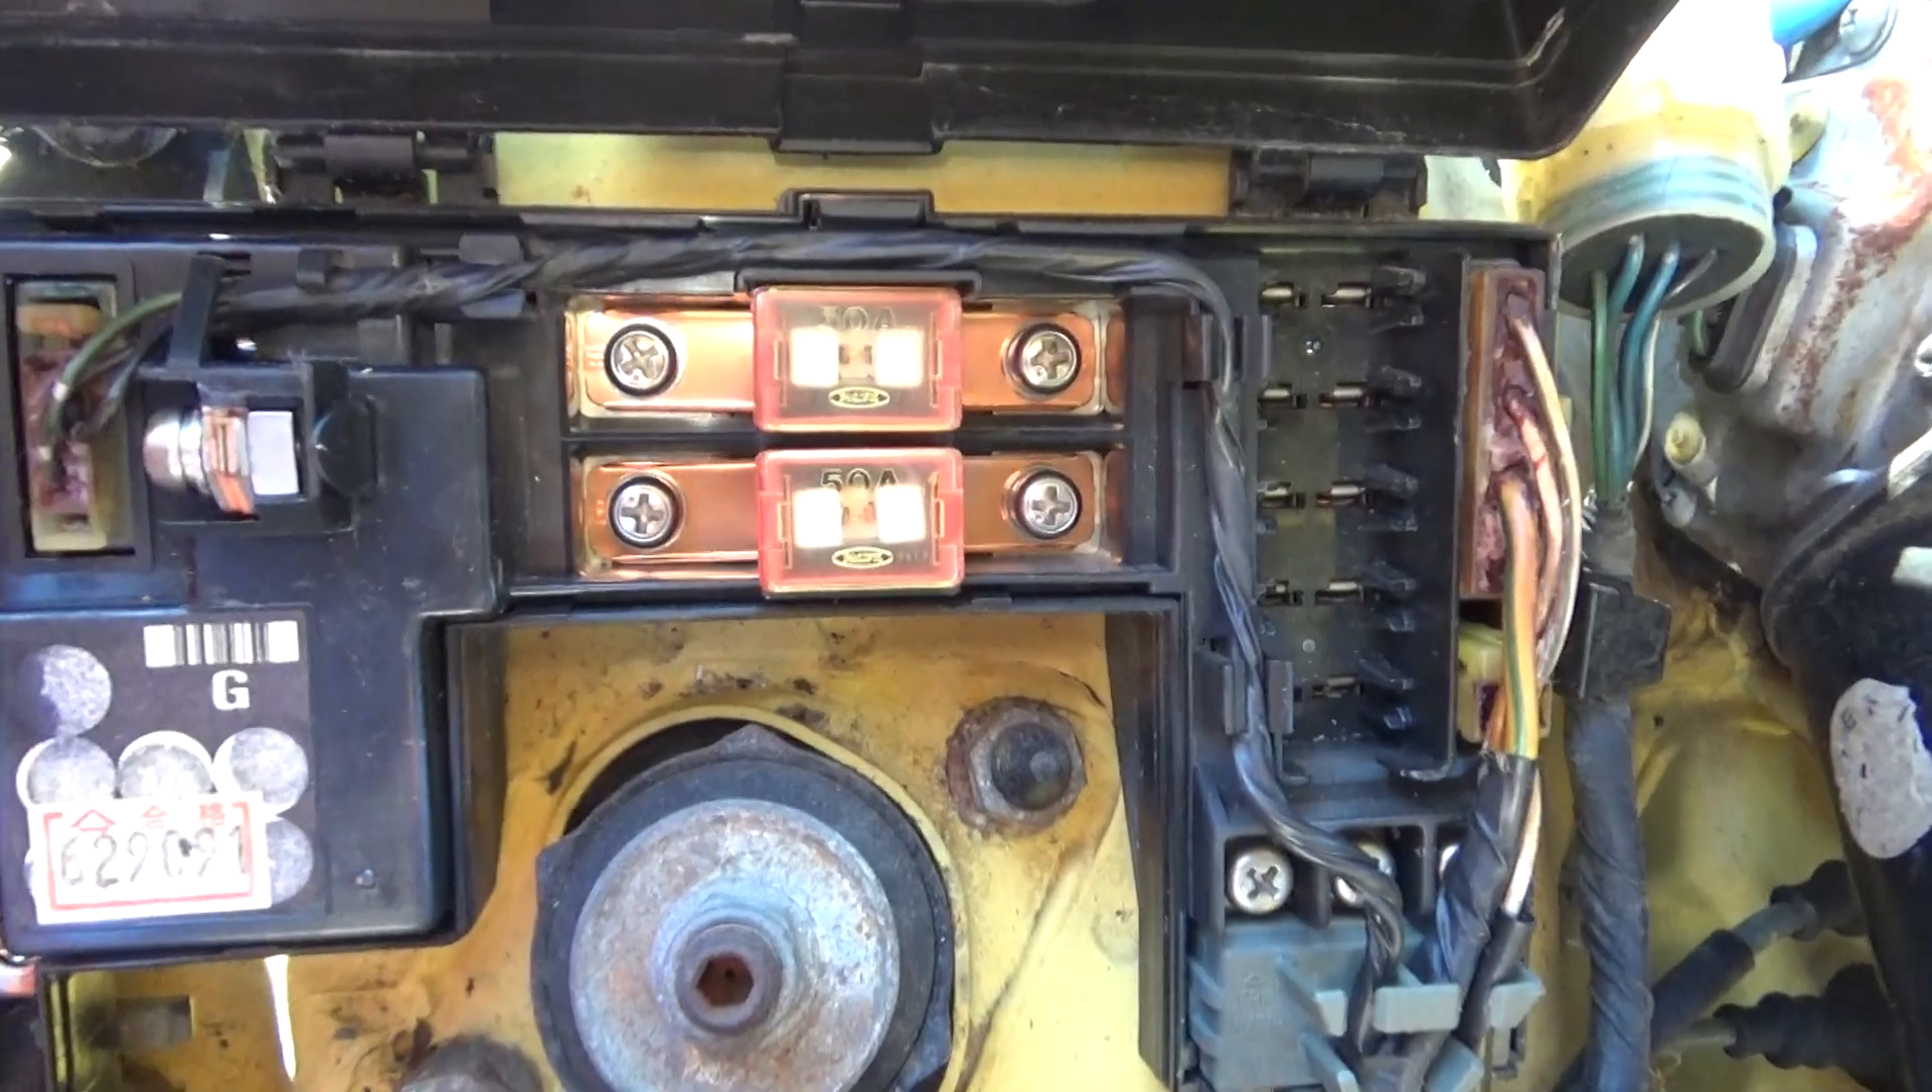As you can see, I'm missing some fuses there because I took out auto fuses.